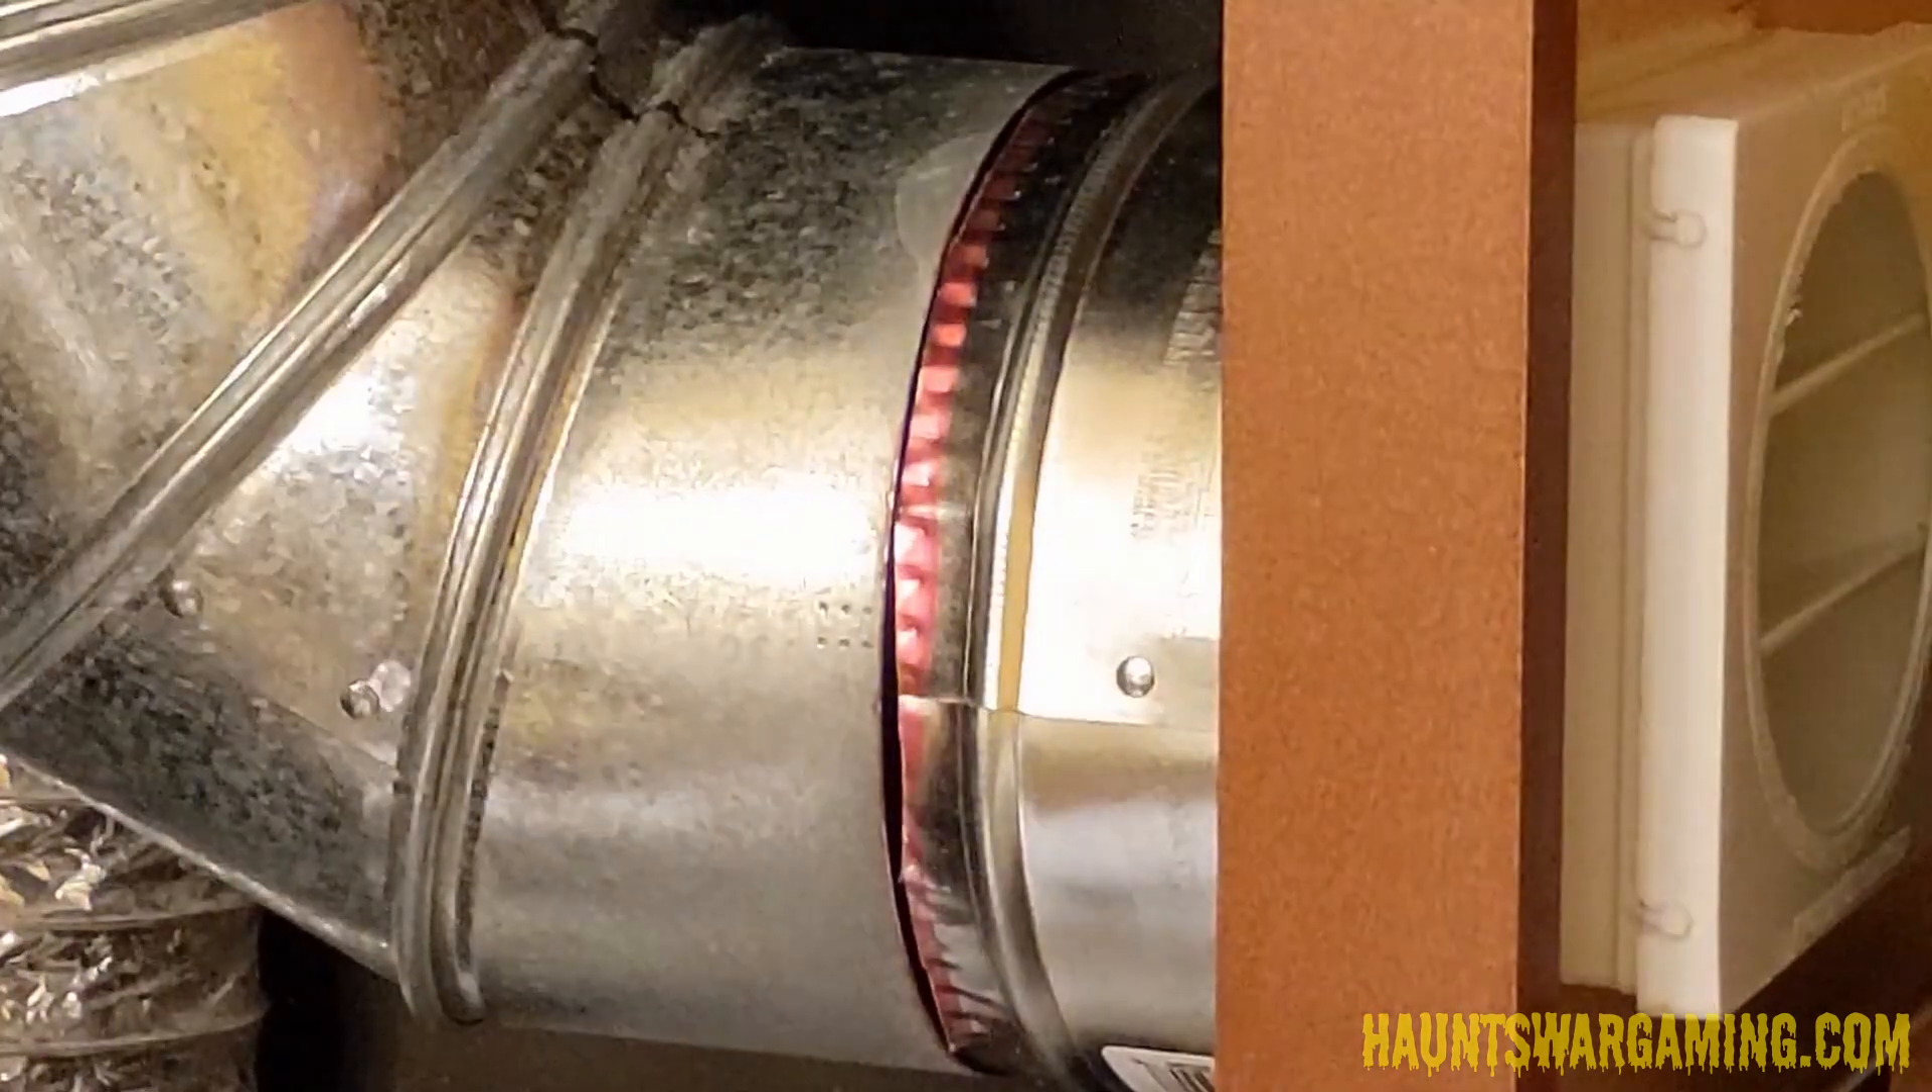When it's in position to vent the resin booth there is a slight gap in the piping where I cut that section off. I had to cut that section out so the elbow piece would be easy to remove.